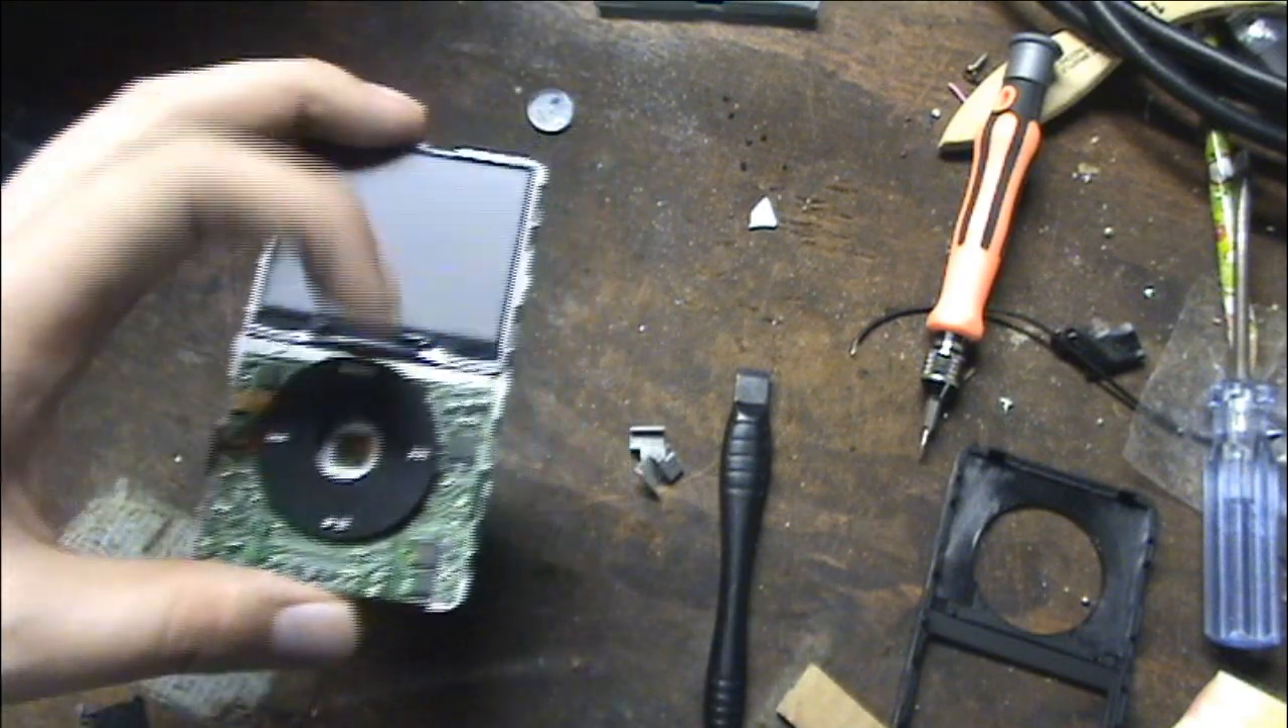As you can see here, it's starting to look like an iPod again. The click wheel plugged back in. The screen's back in.